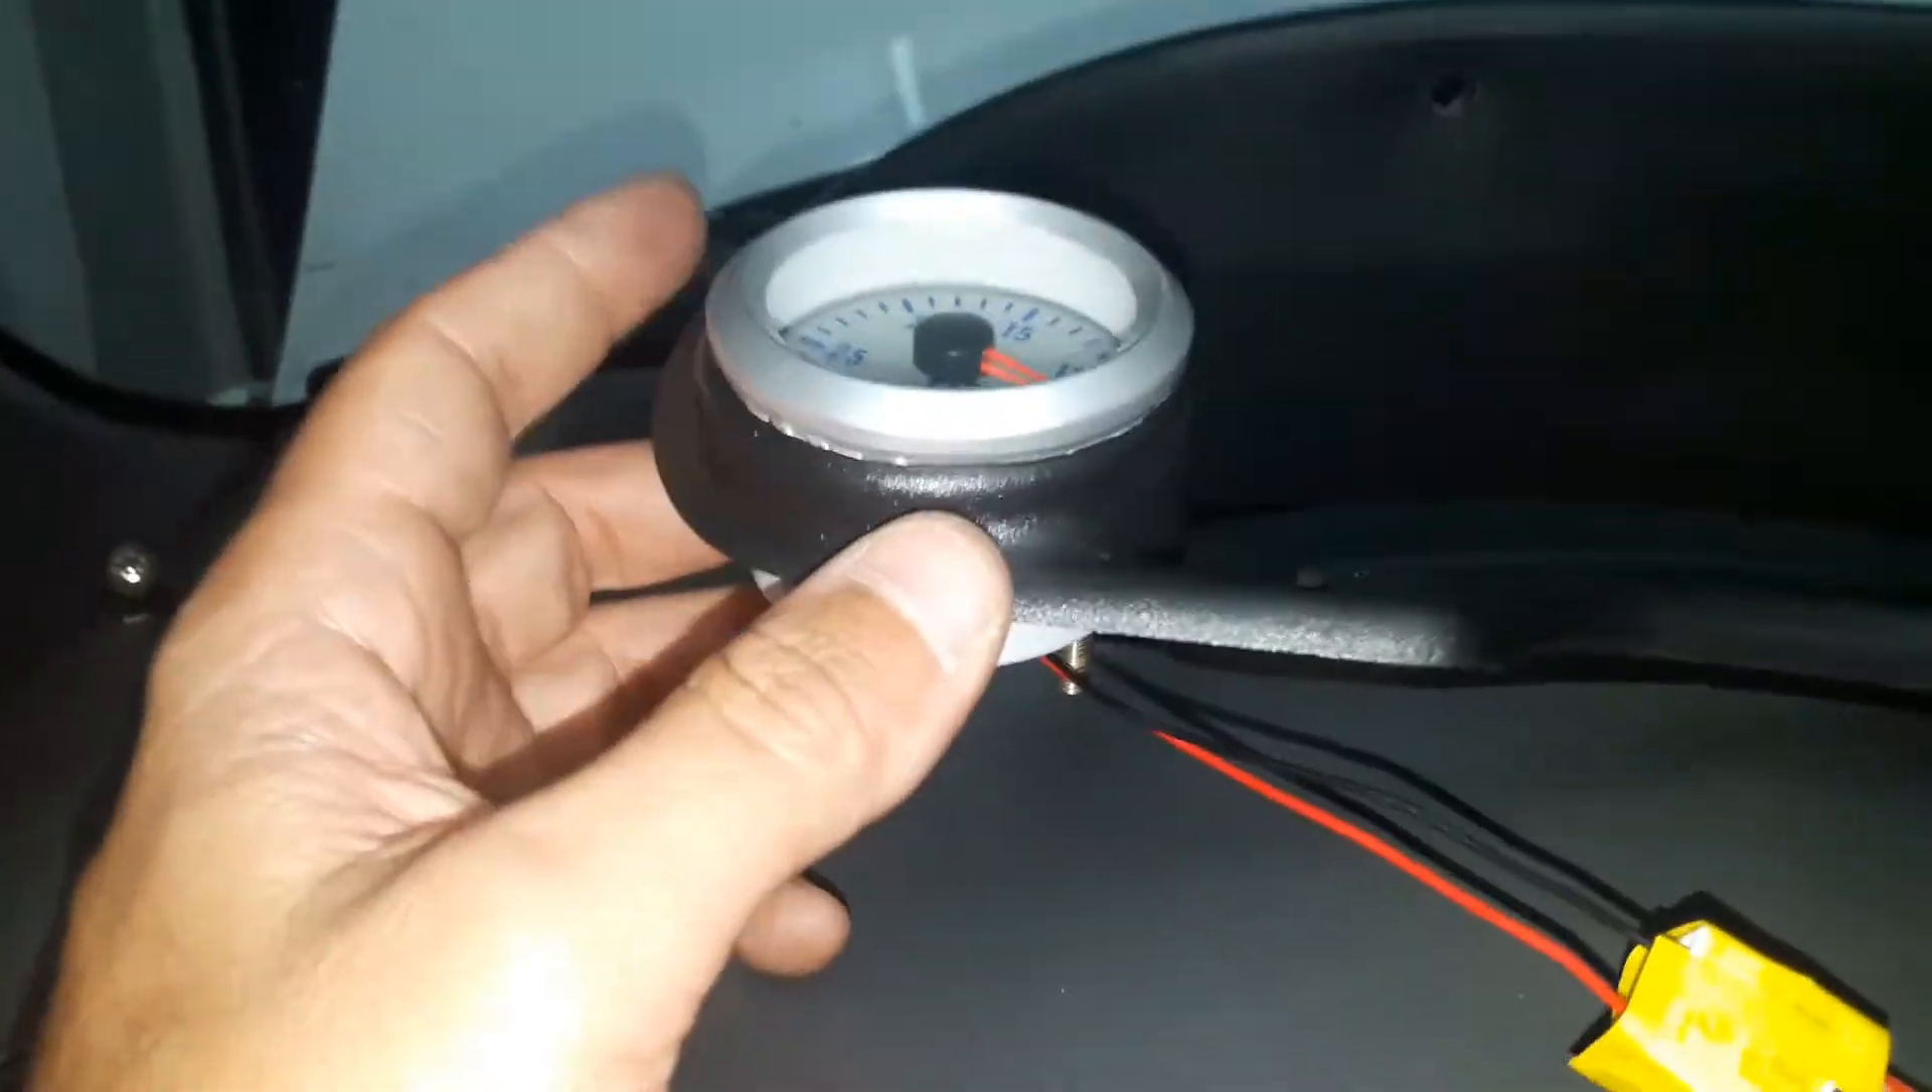Aquí tengo el vacuómetro ya montado en el marco.